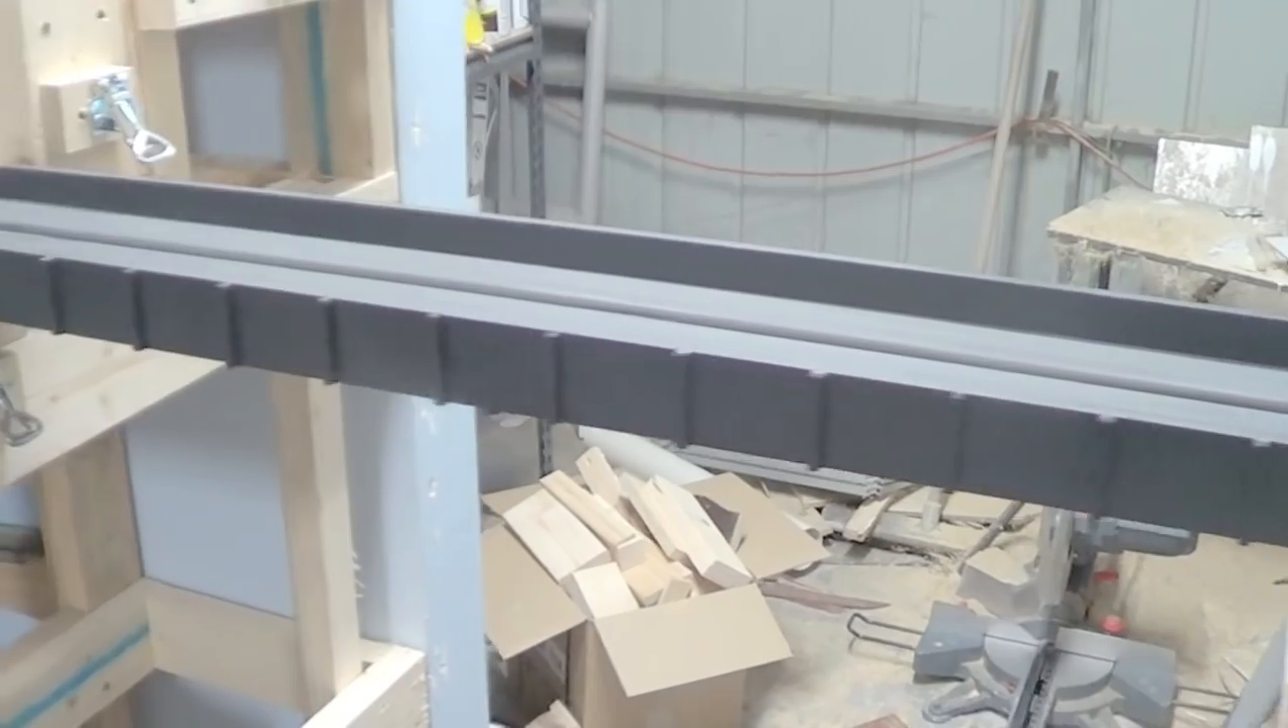Okay the first bridge now is all painted. I've just got to put the tracks in.